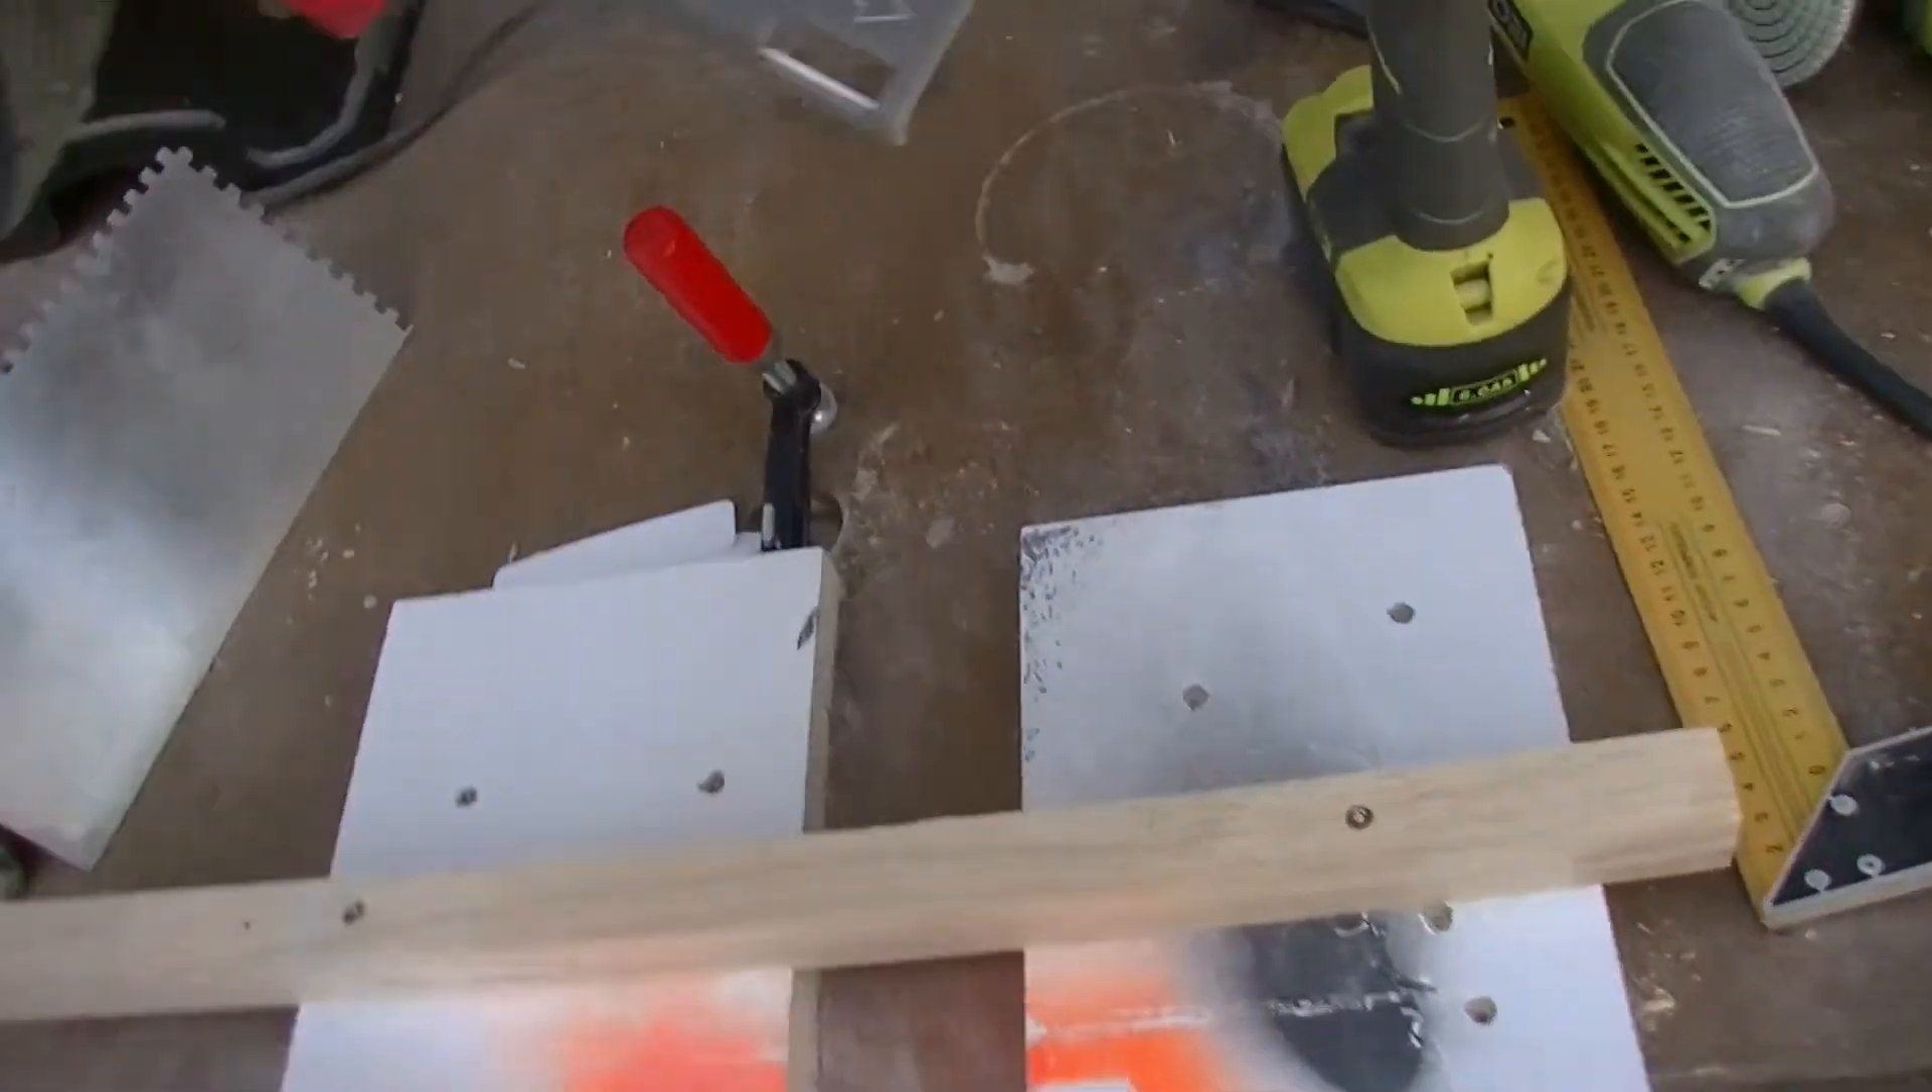Dann habe ich hier ein Holz einfach drauf geschraubt, siehste.